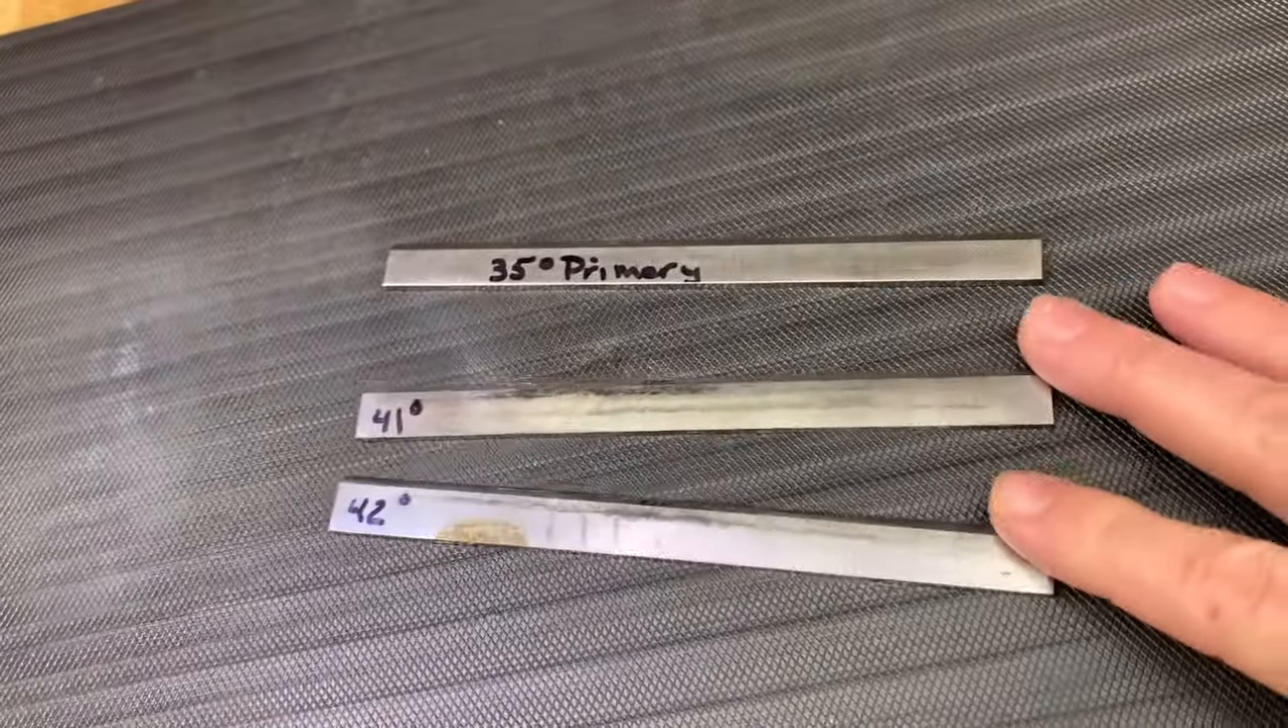Blades removed. It's now time to look at them for sharpening.